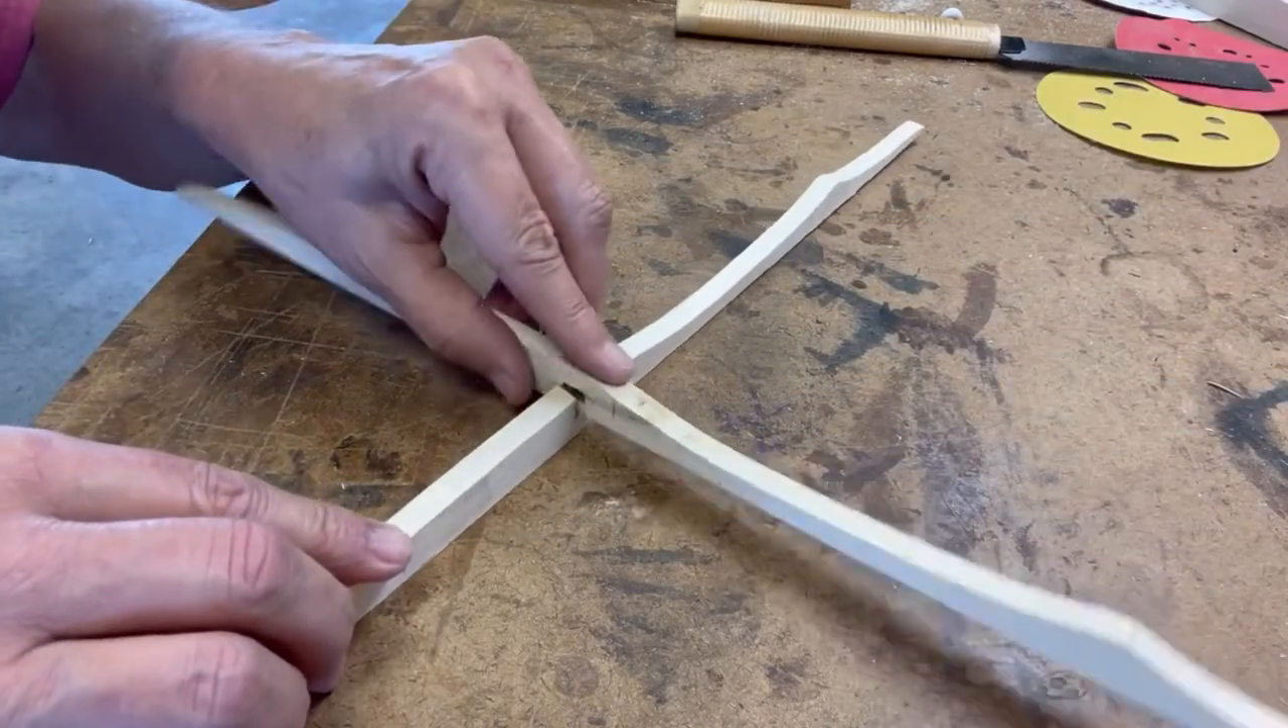I finished cutting the X brace to the rough shape, and I've cut a lap joint in it. You can see, and it fits over, like so.